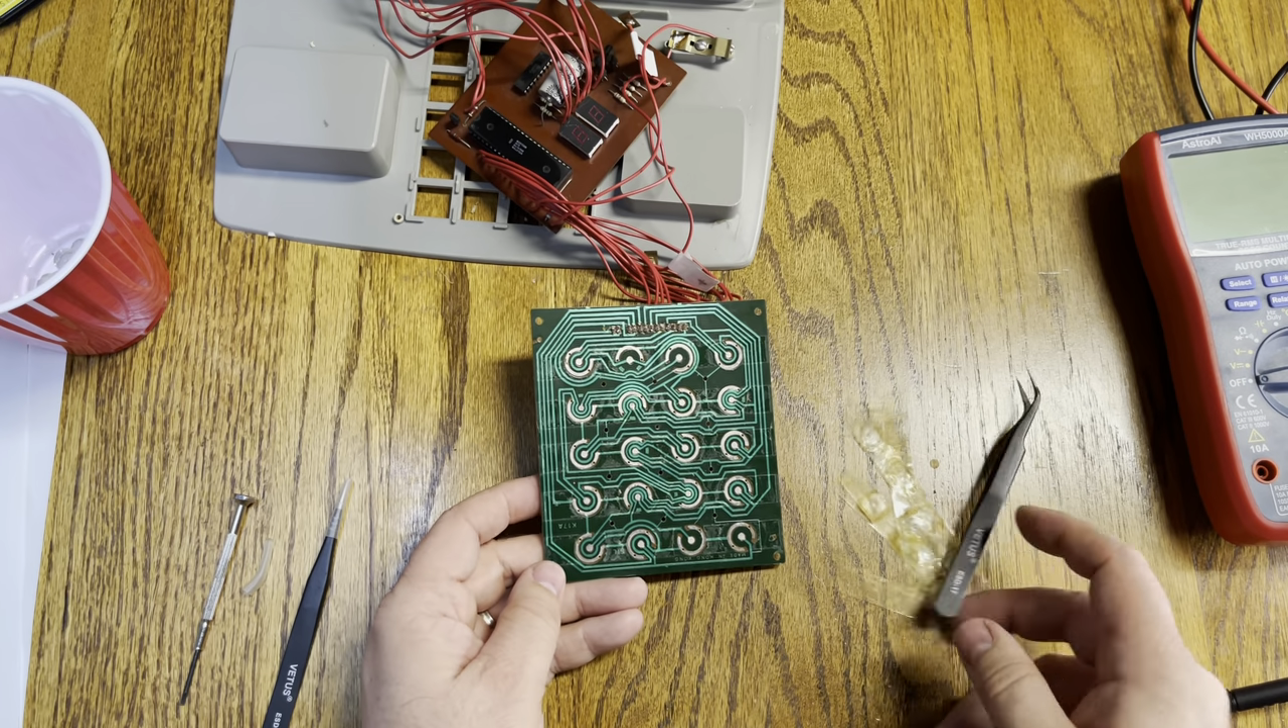I've gotten the tape and the push button tabs on top of each of these contact areas taken off.